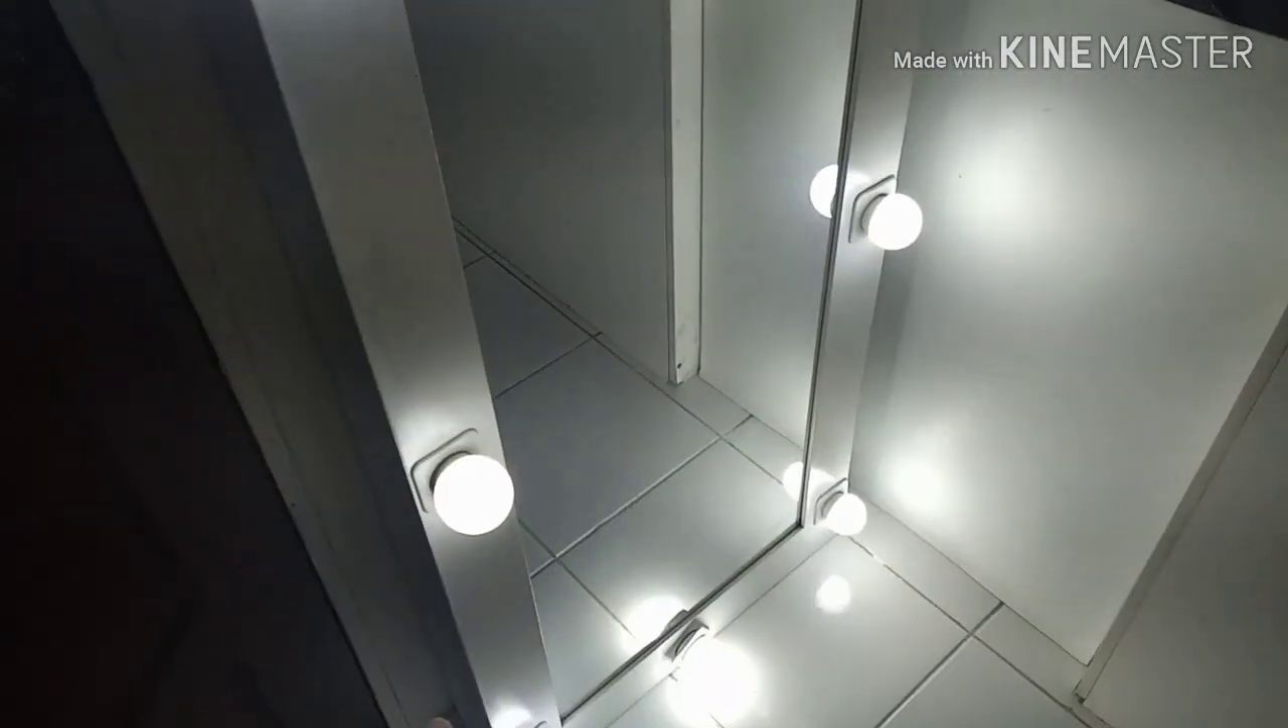Já tá aqui o espelho camarim ligado Só que ele não tá instalado na parede Ele tá só no chão.